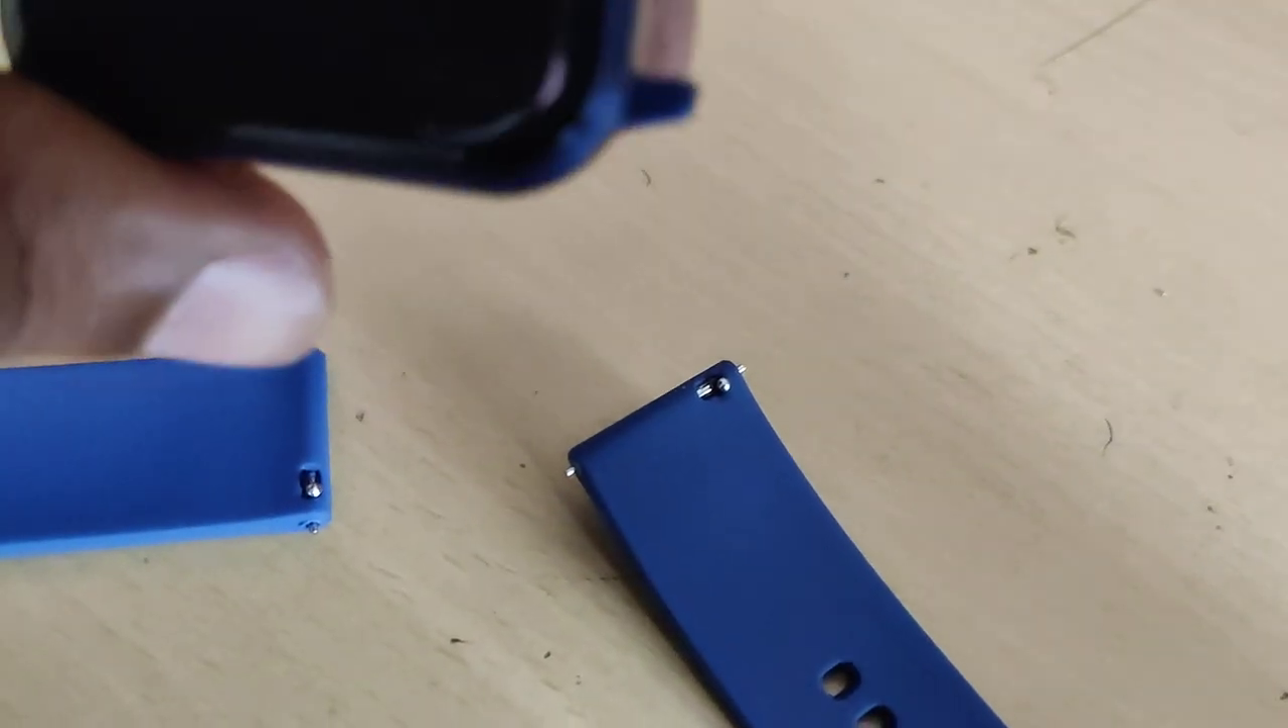And if you want to insert this, so now you can see that we have removed the strap of our Firebolt Ninja 3 smartwatch.